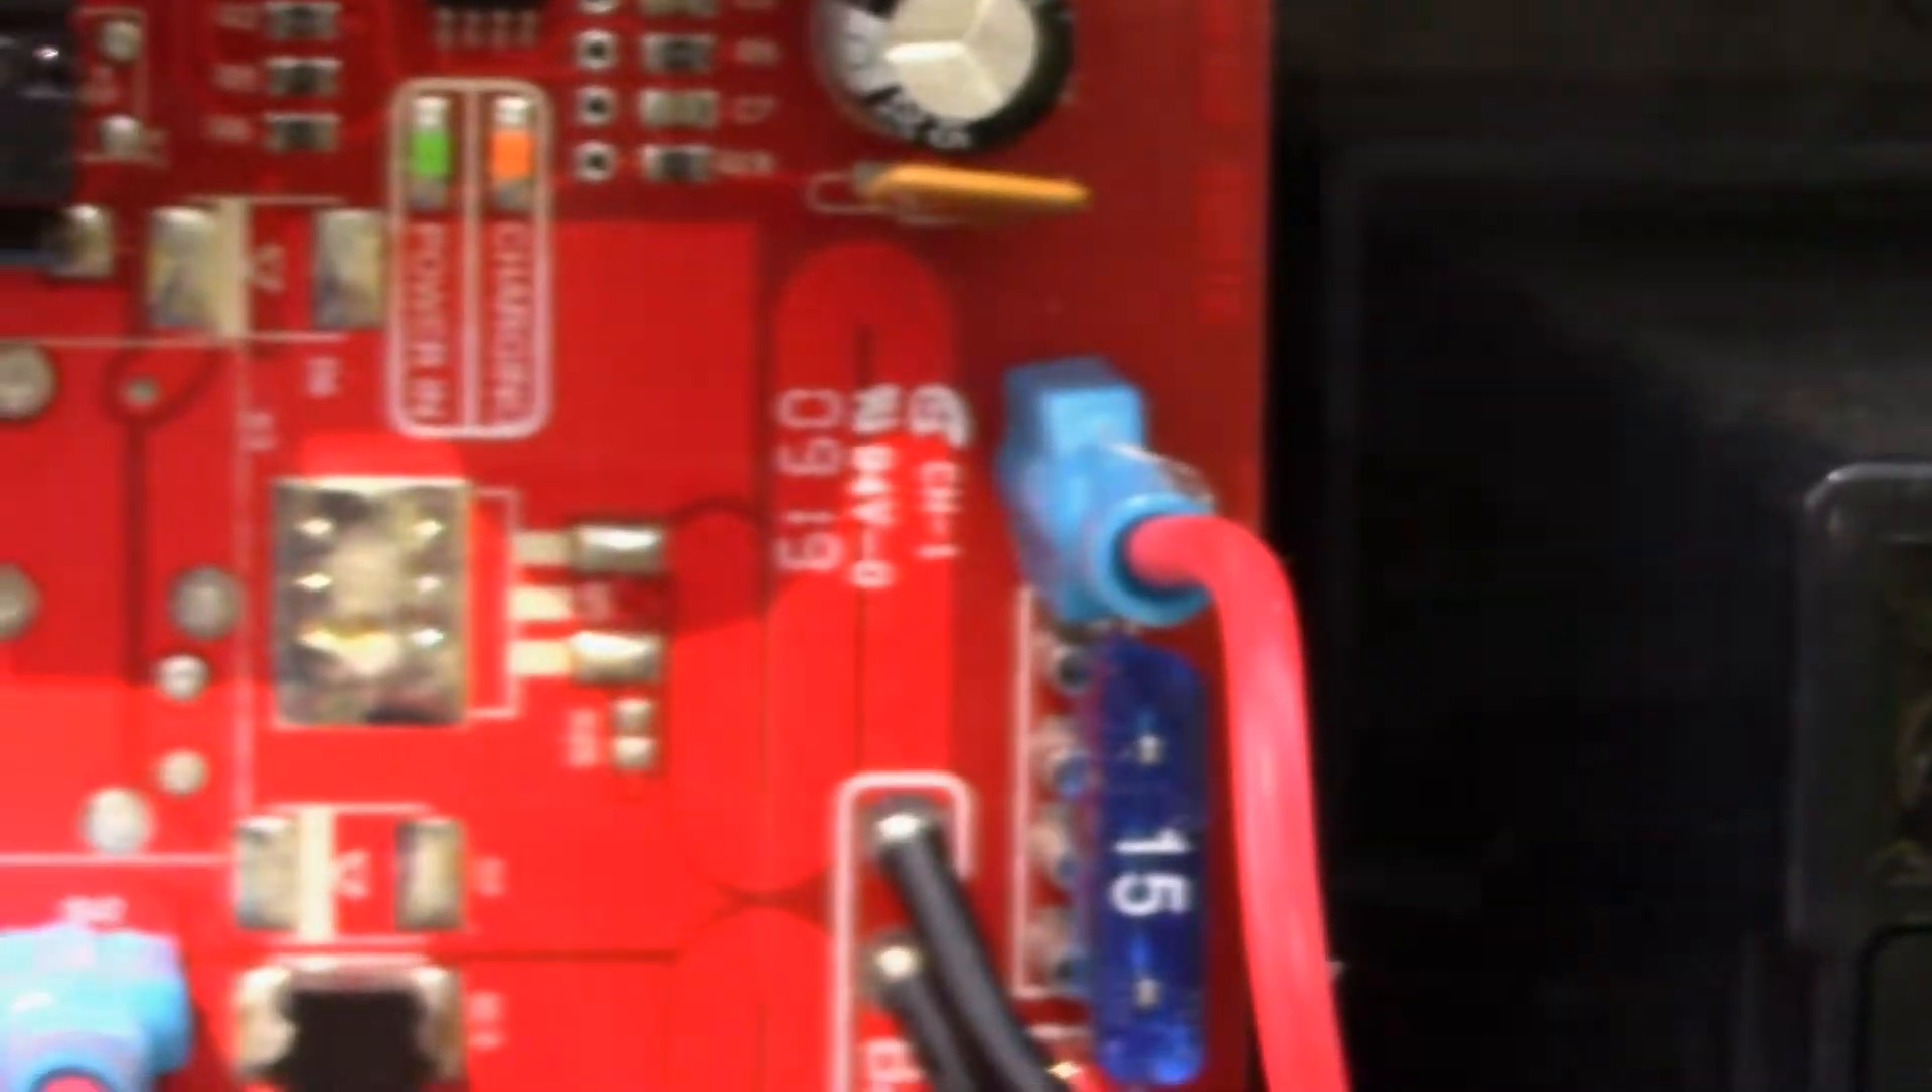So we've got the power plugged in up there.